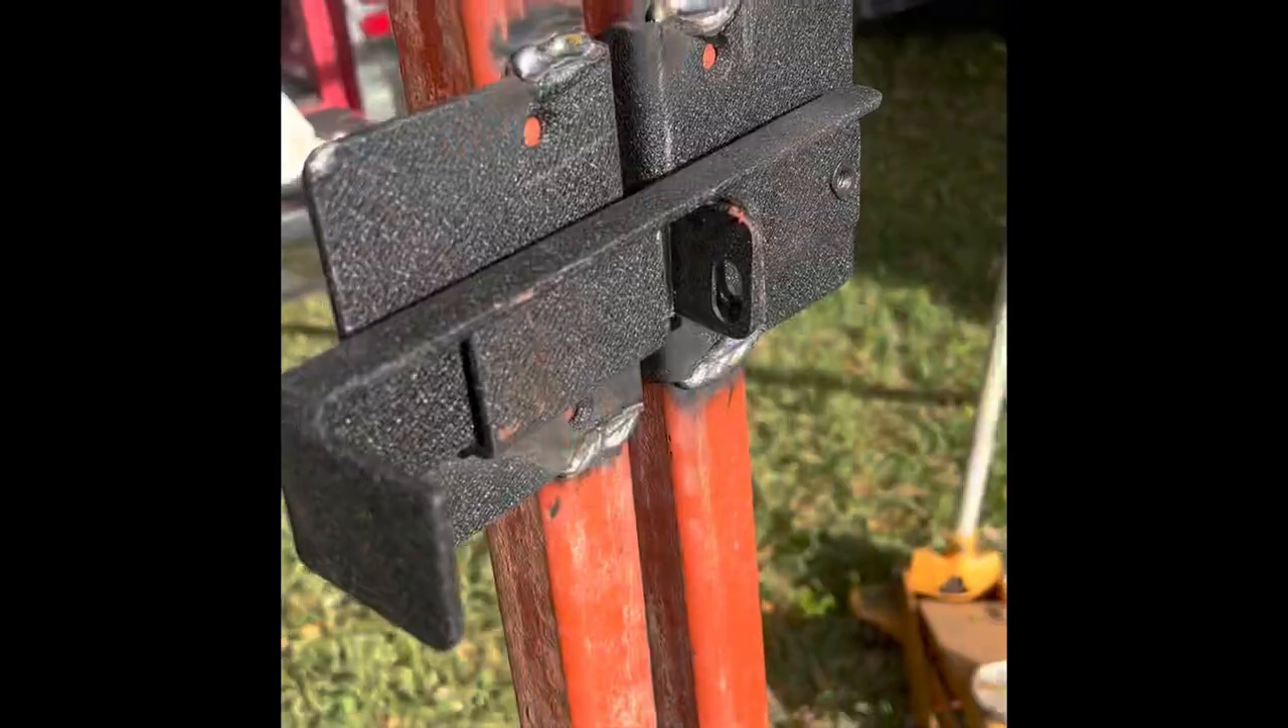Here's our latch welded in place.